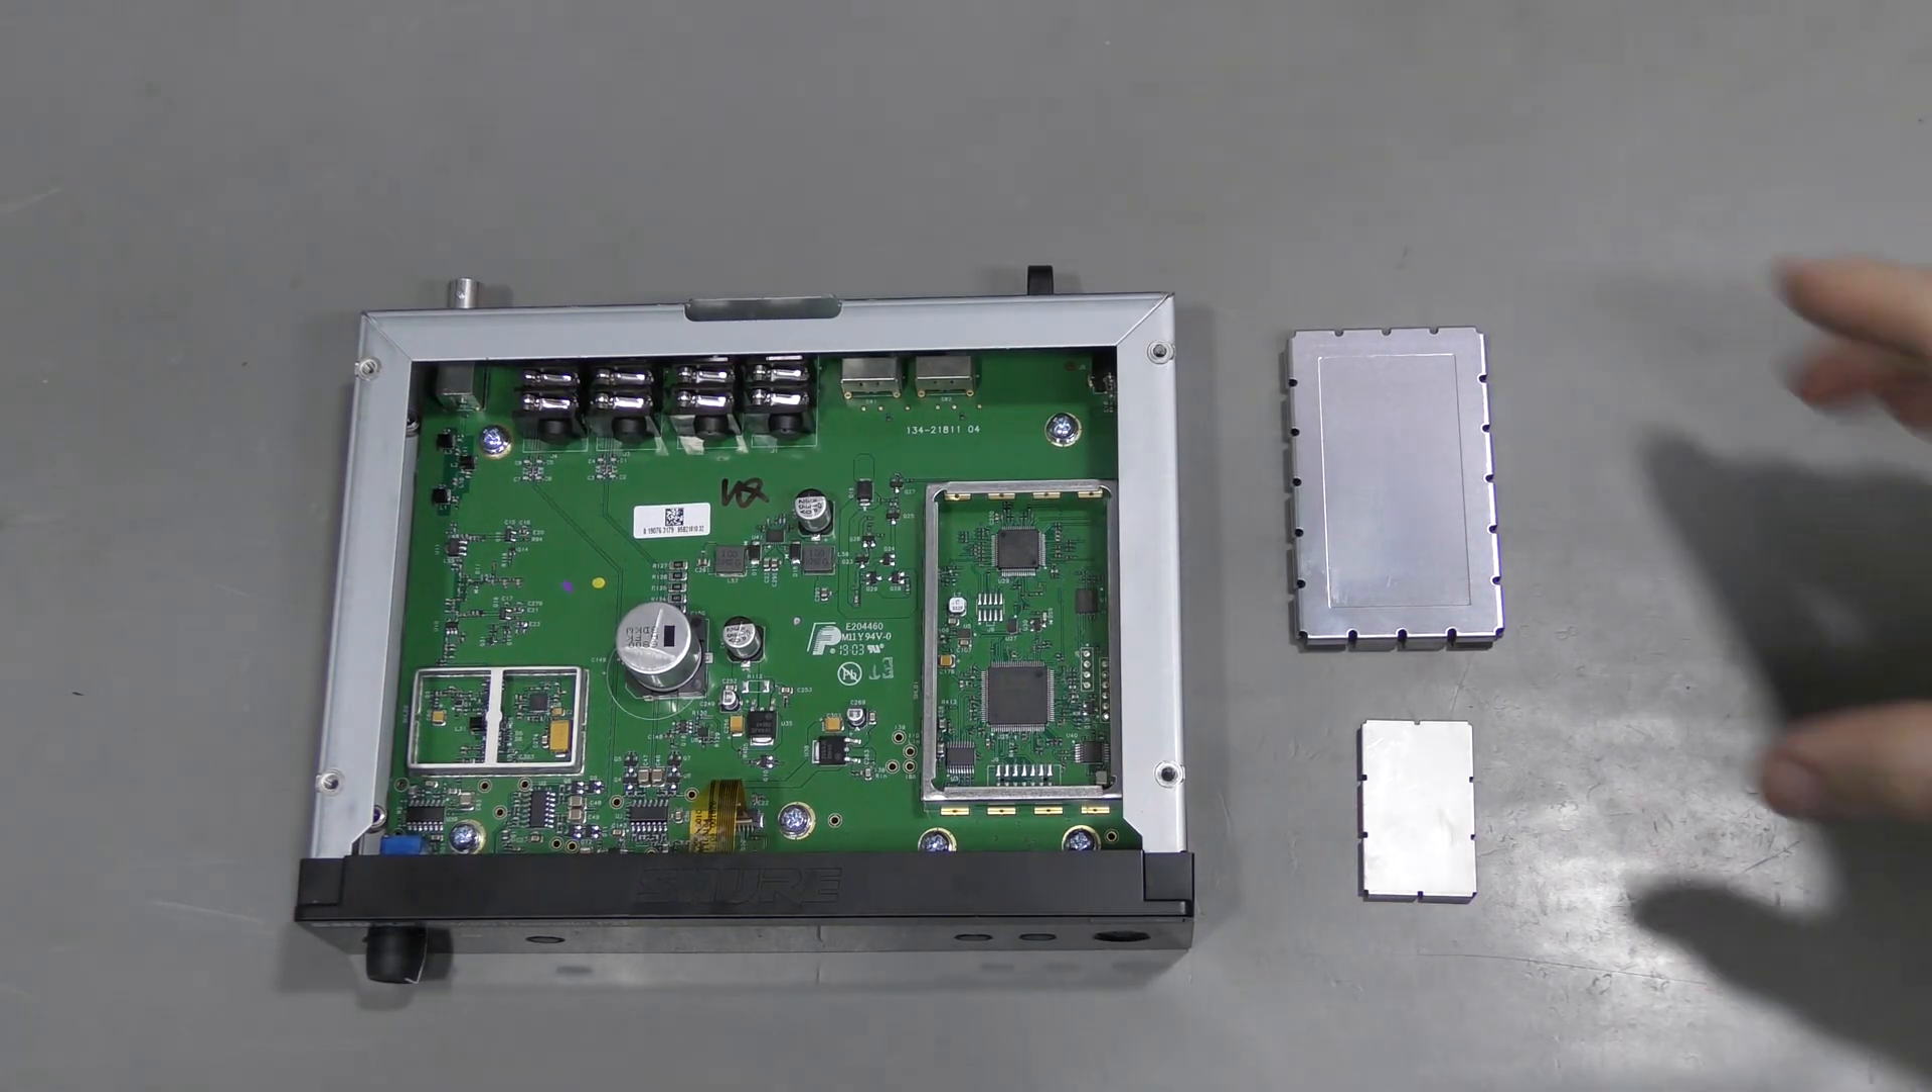I took the covers off because it was easy.